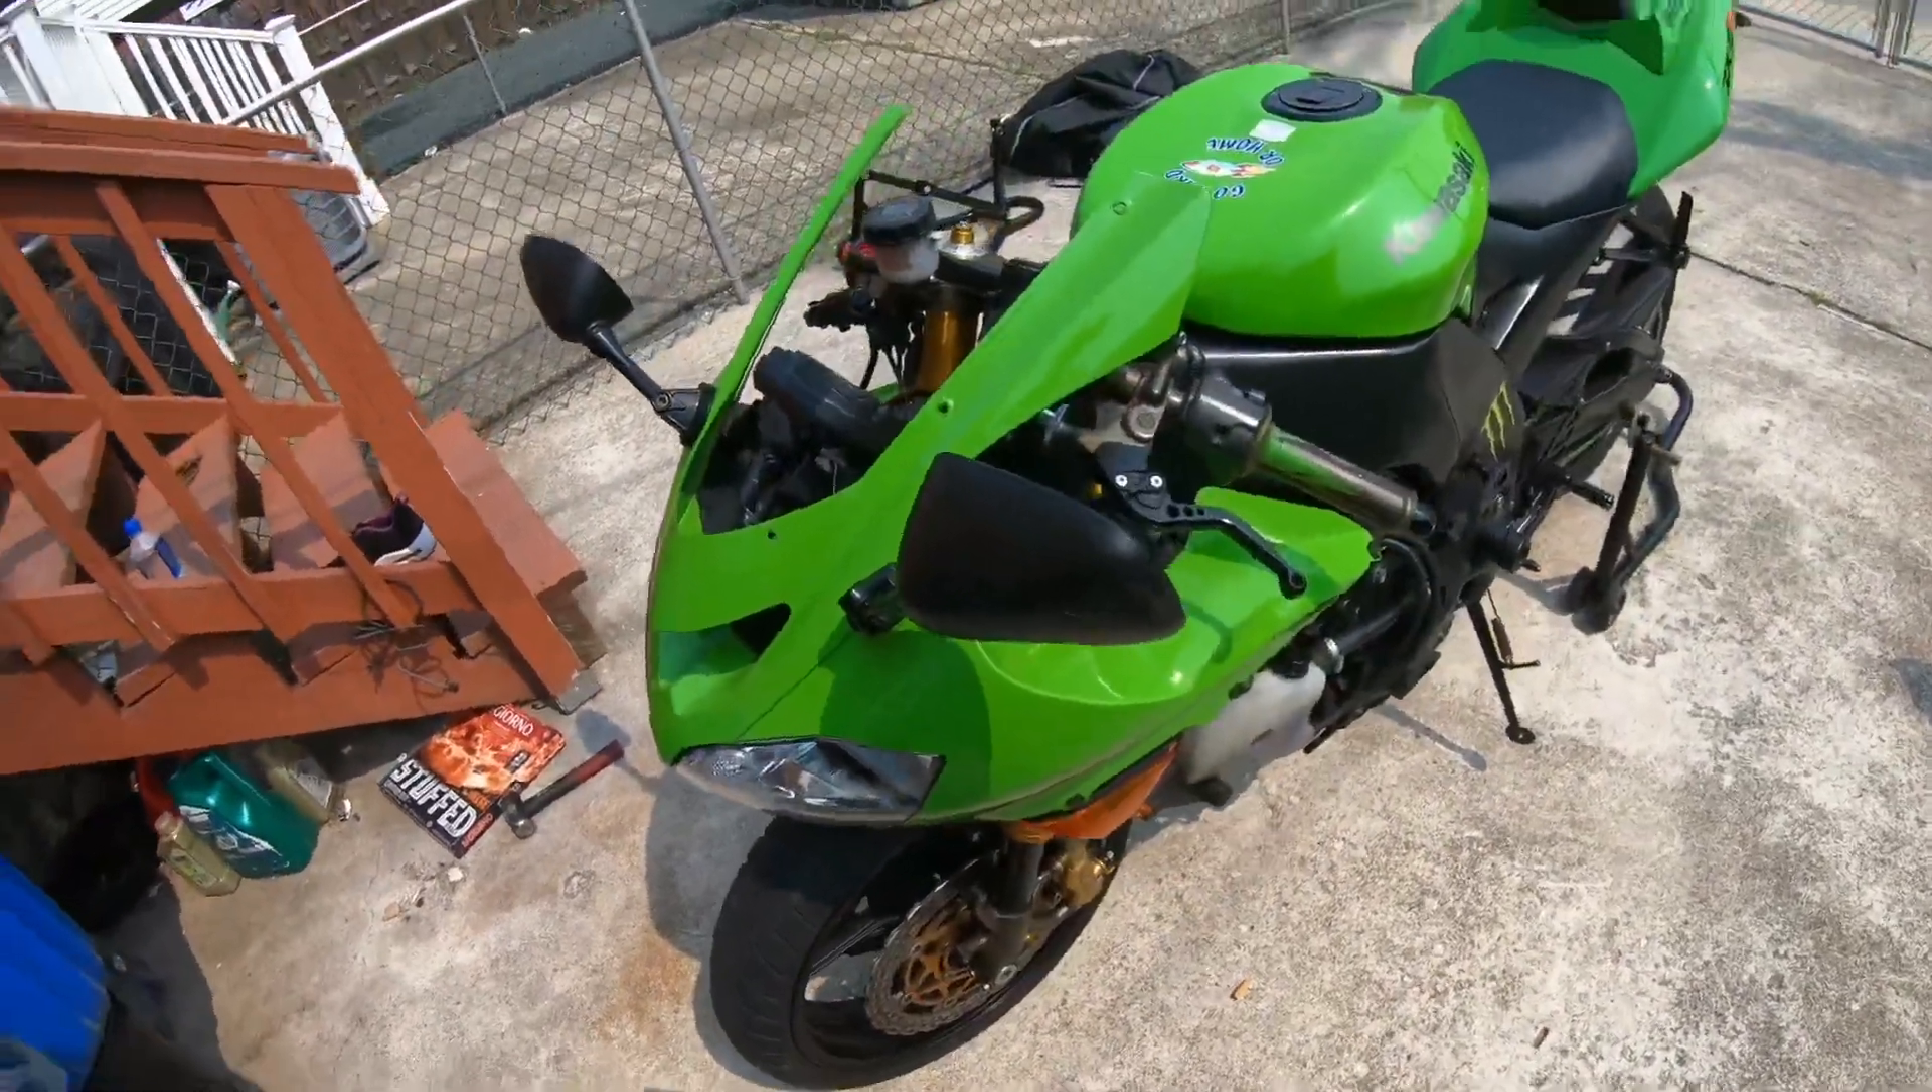I got the mirrors bolted down so there's the front end.